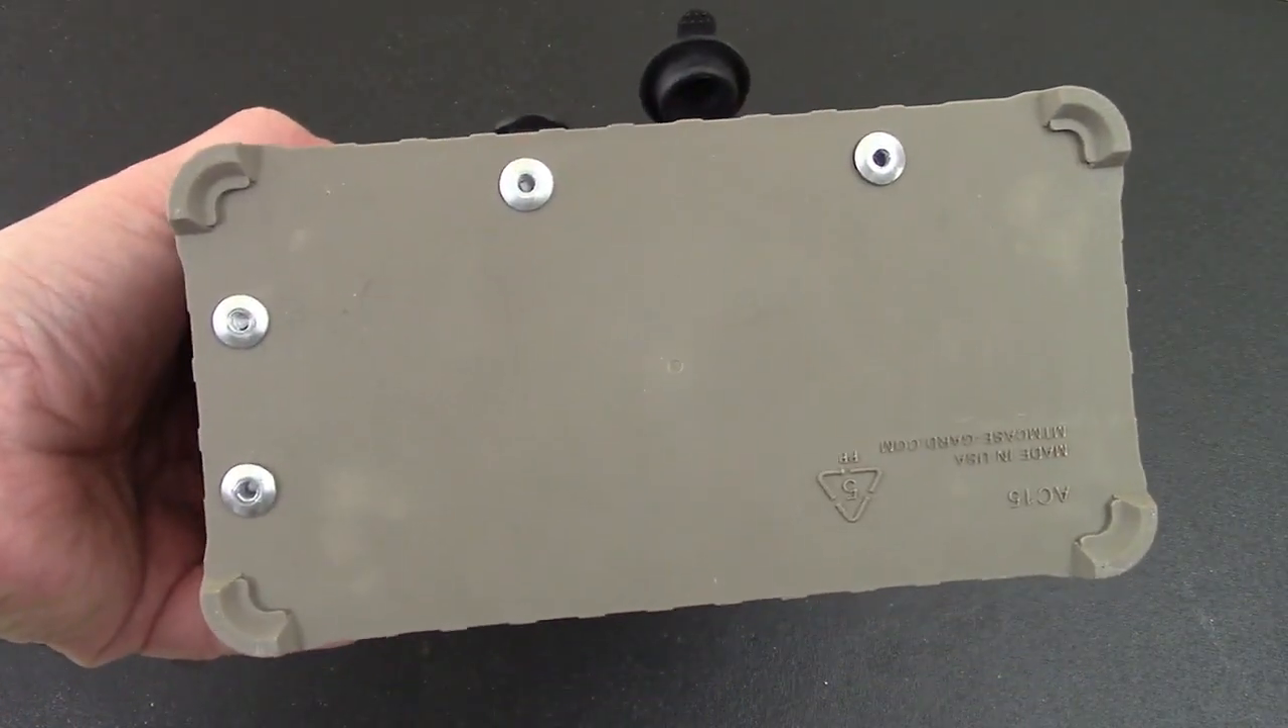Okay so here's our pop rivets for our battery rails those are already in there they're looking good right there as you can see.